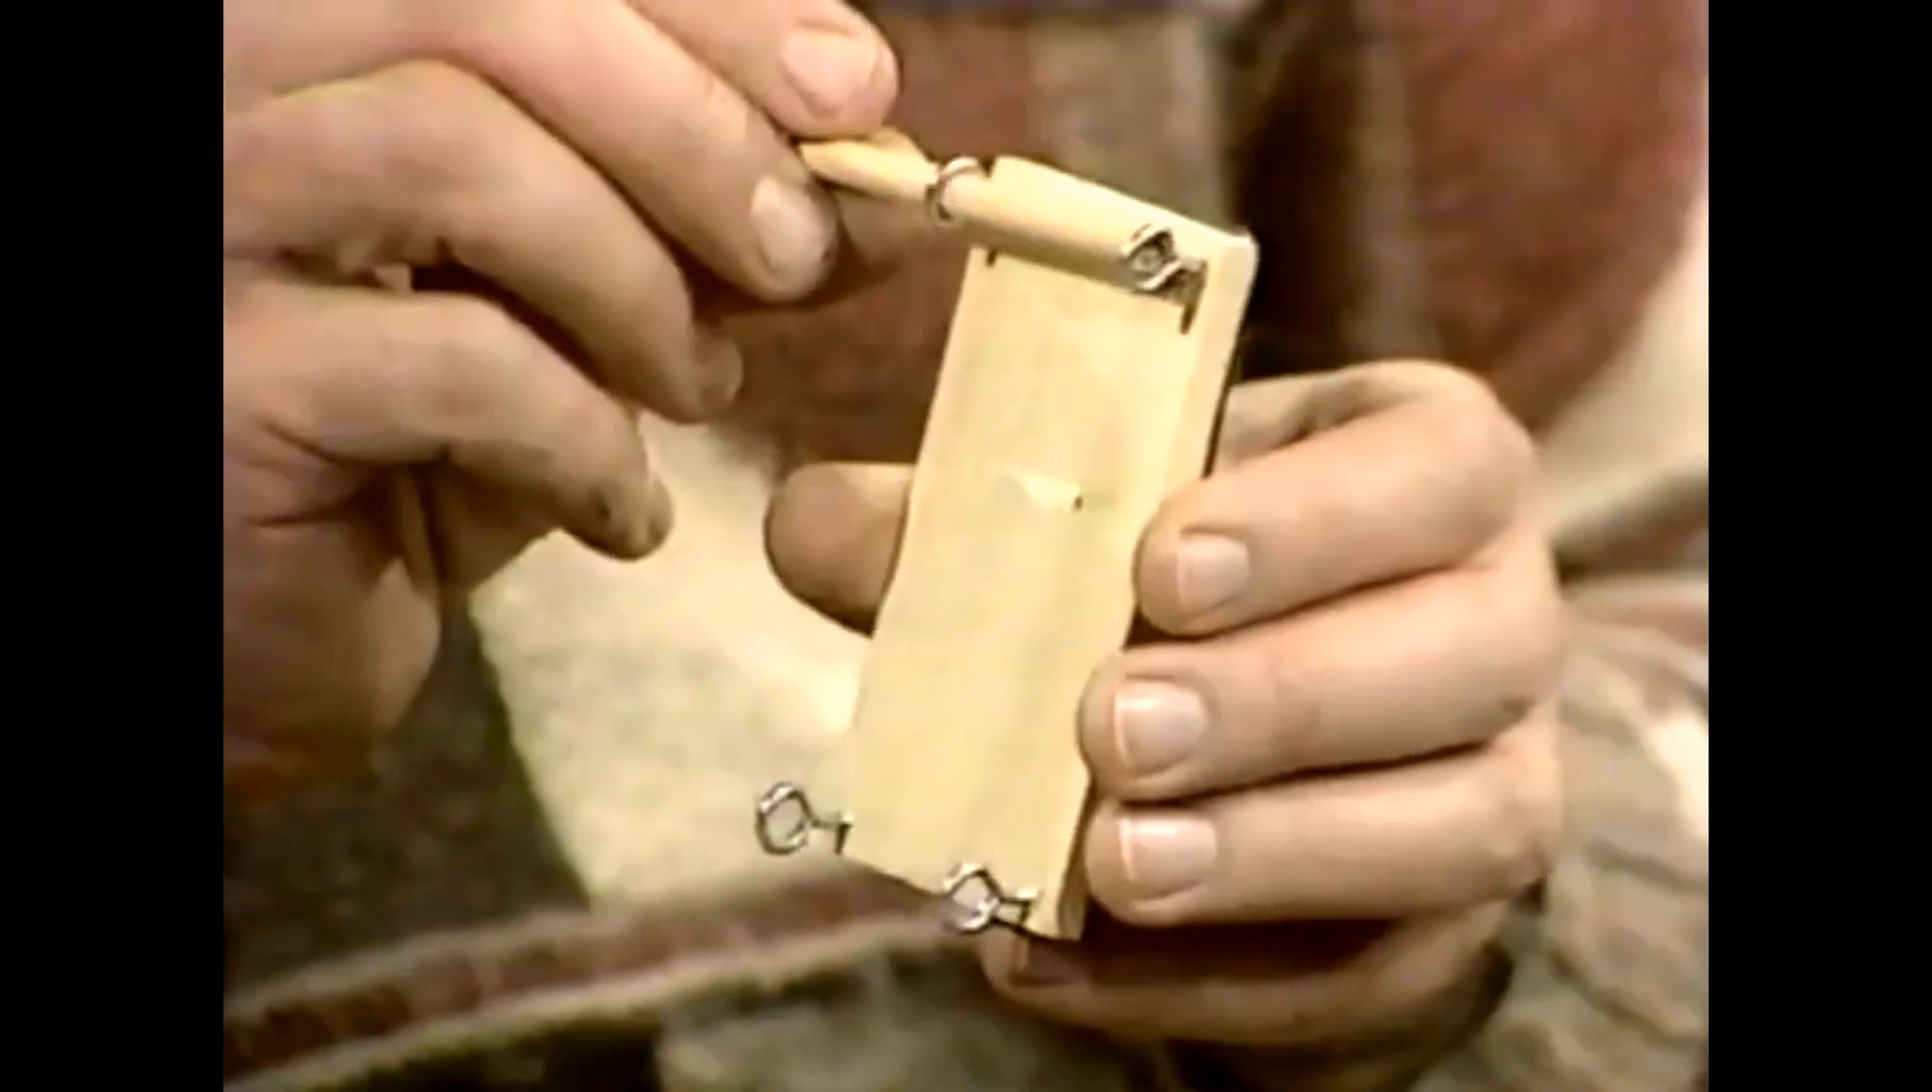In fact those bearings are just right to take some thin doweling and there's the axle of the cart.